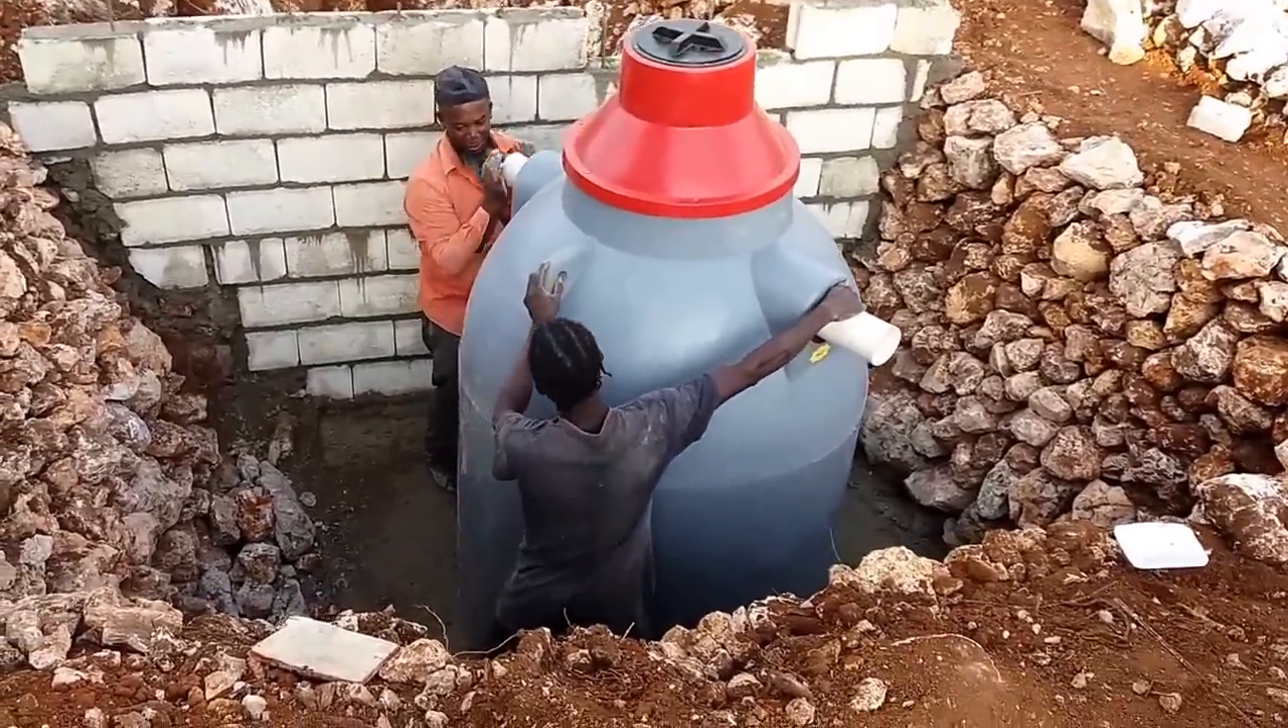As you can see now the tank is in the hole now.